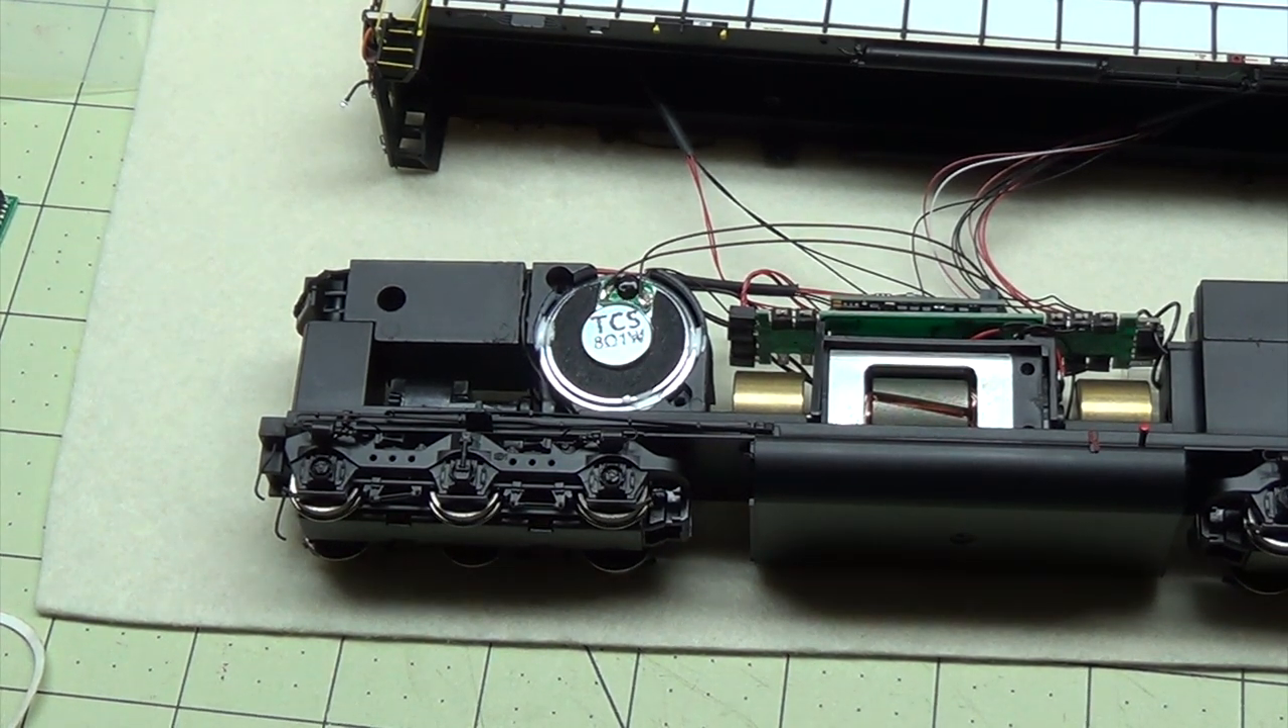Now we have the speaker stuck in there with the gasket and the glue.